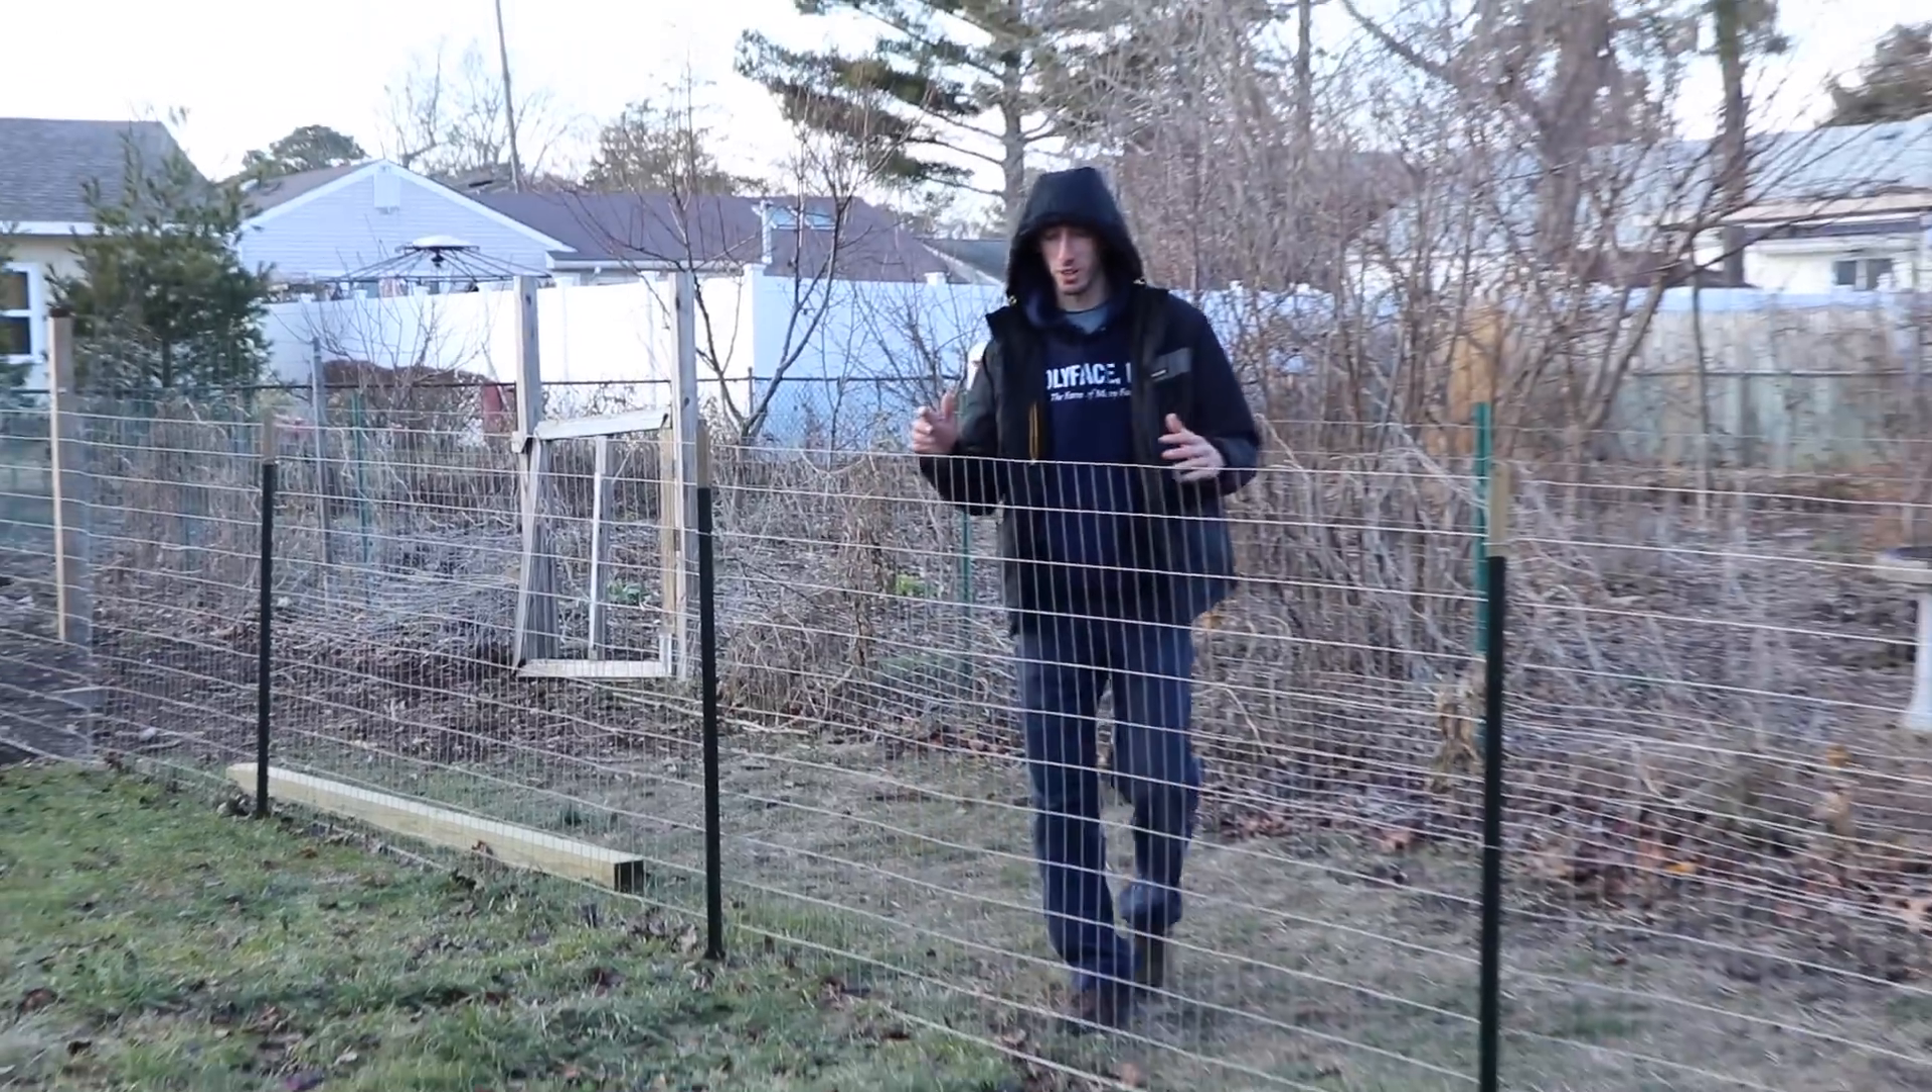It's really getting cold out now that winter's here and I'm happy I got this fence up.